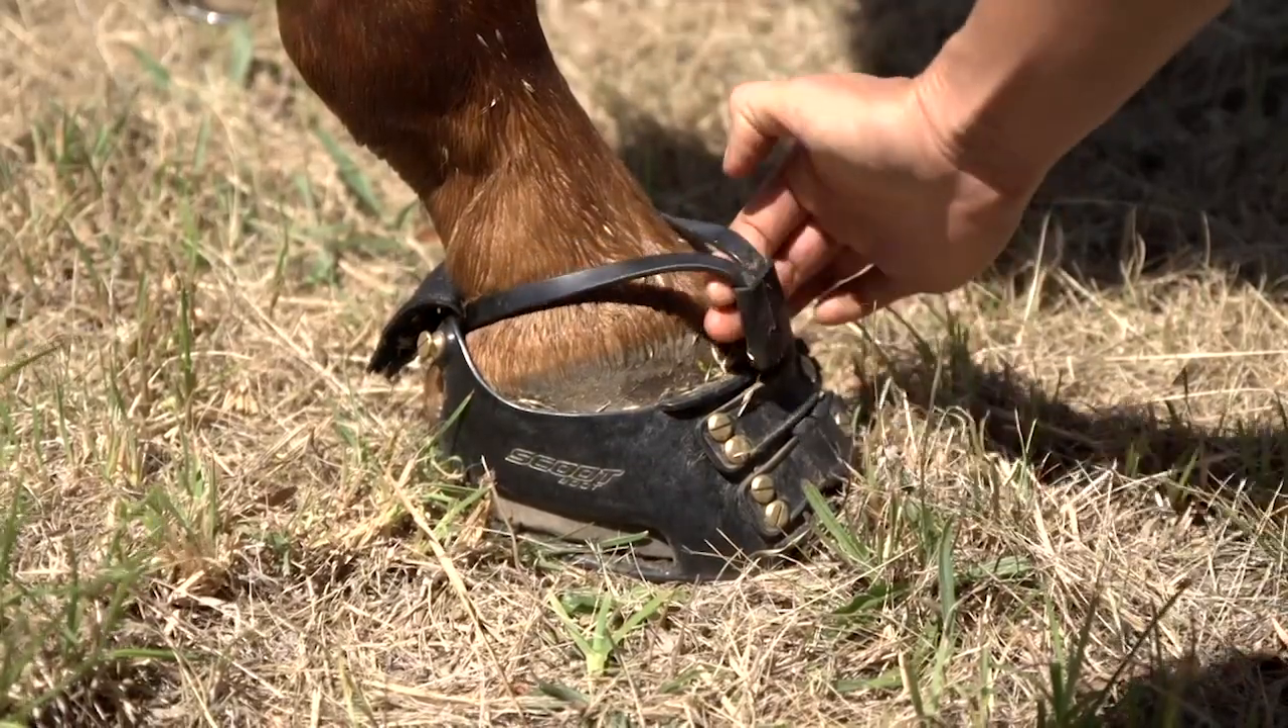See how high the strap is sitting above the hoof? This shows there is way too much room between the hoof and the strap.